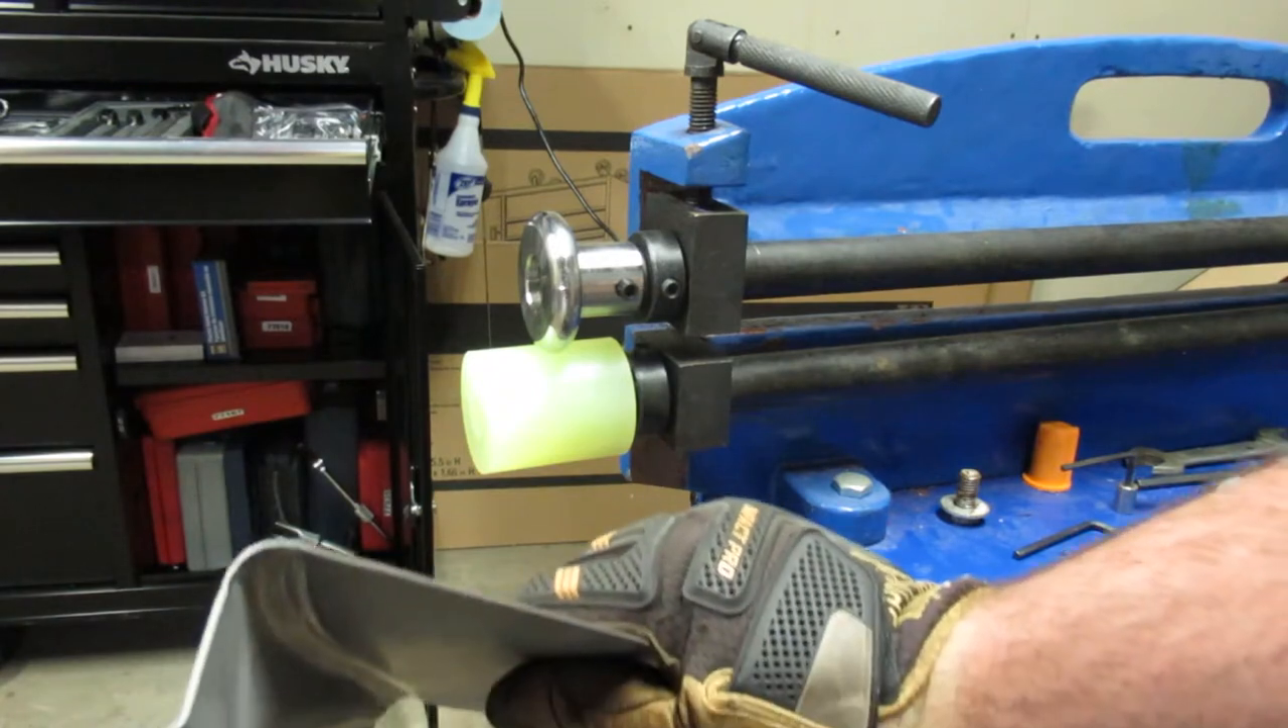I put on the Polyurethane lower wheel And I was able to get a nice 90 degree bend Into the piece.